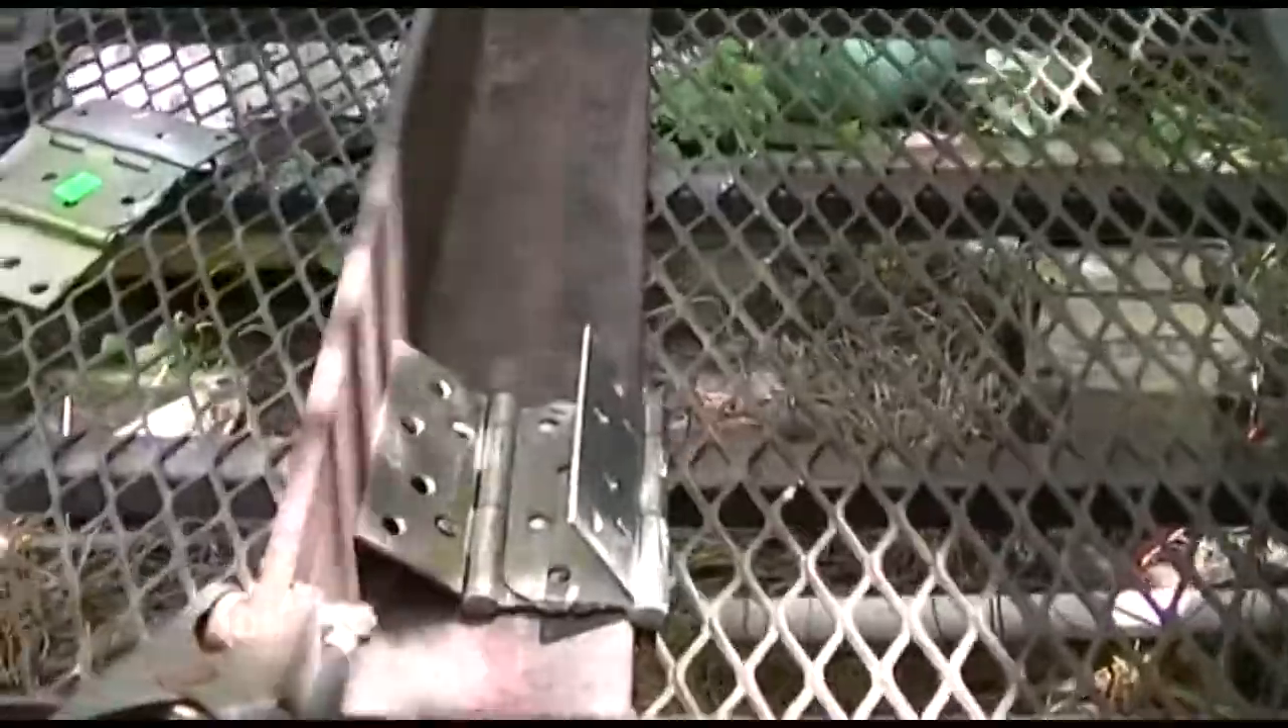I got the hinges laid out on there I'm going to weld them down.